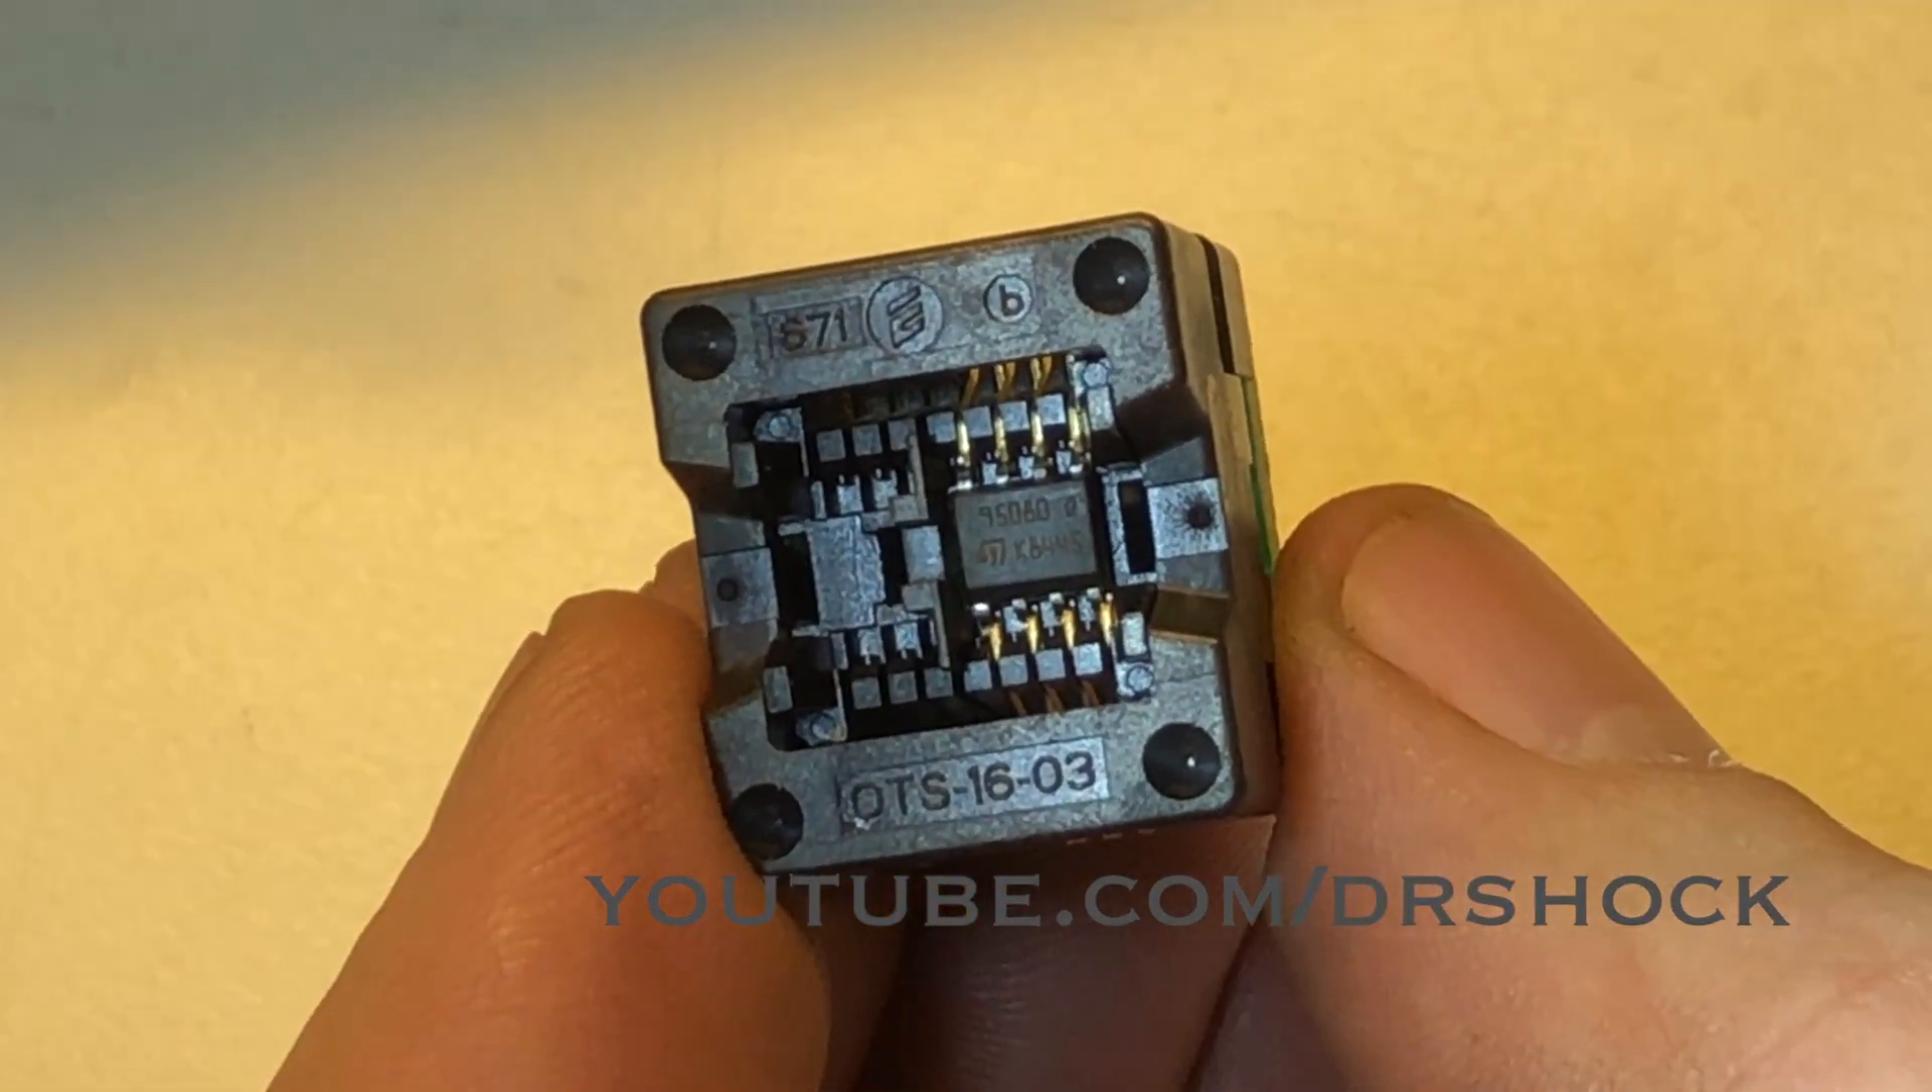Alright guys, we got this chip cleaned up and we've got it mounted into a carrier here.